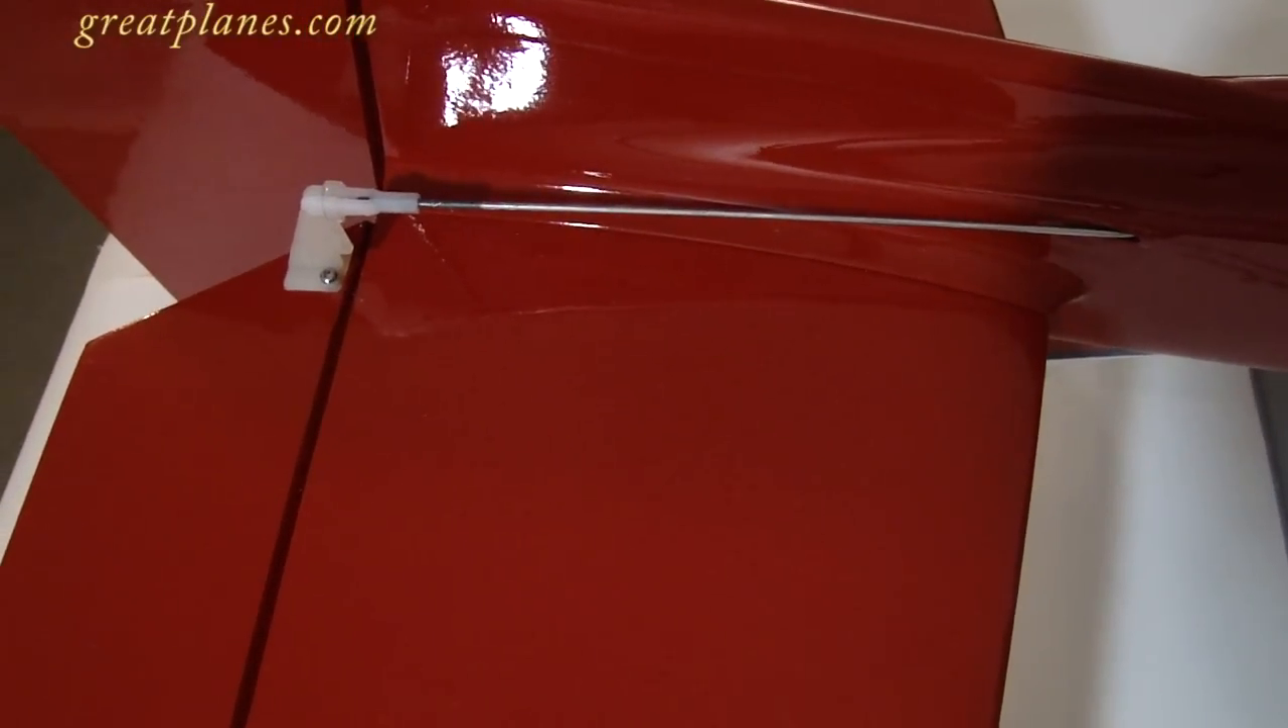On to the tail. You notice we have our control horn secured to our flight control.